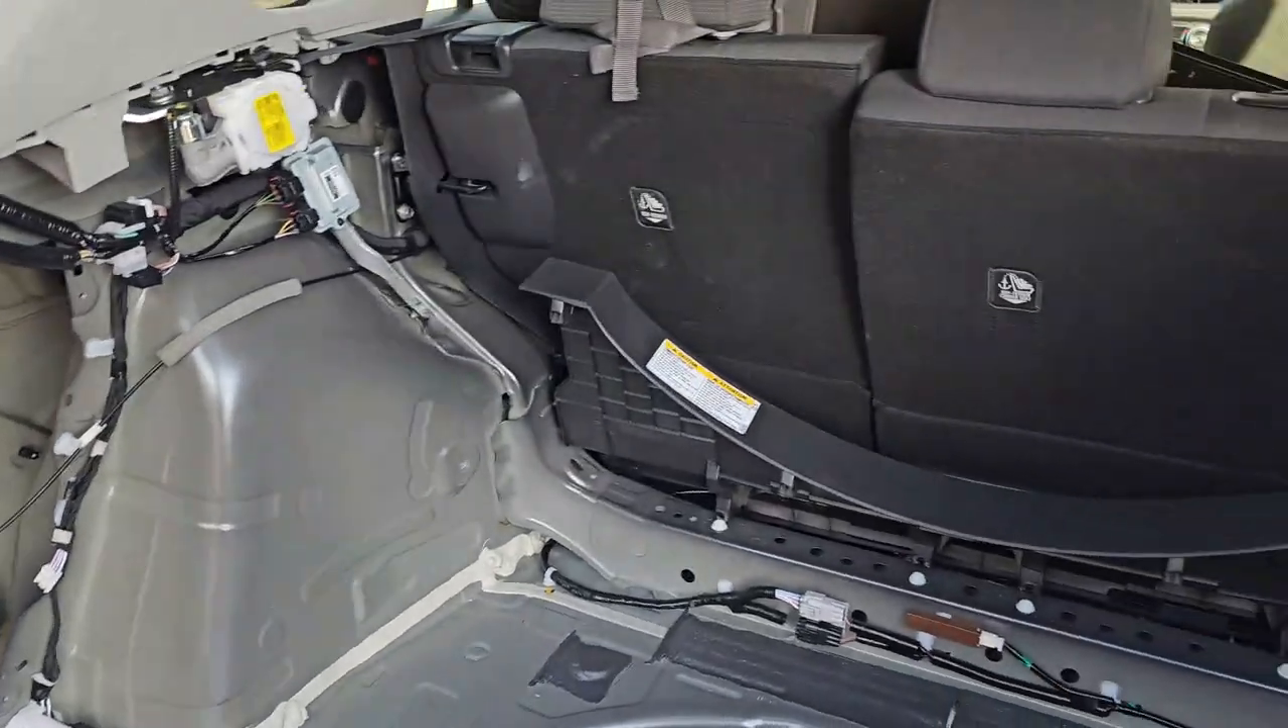All right, so we have the driver's side panel off.